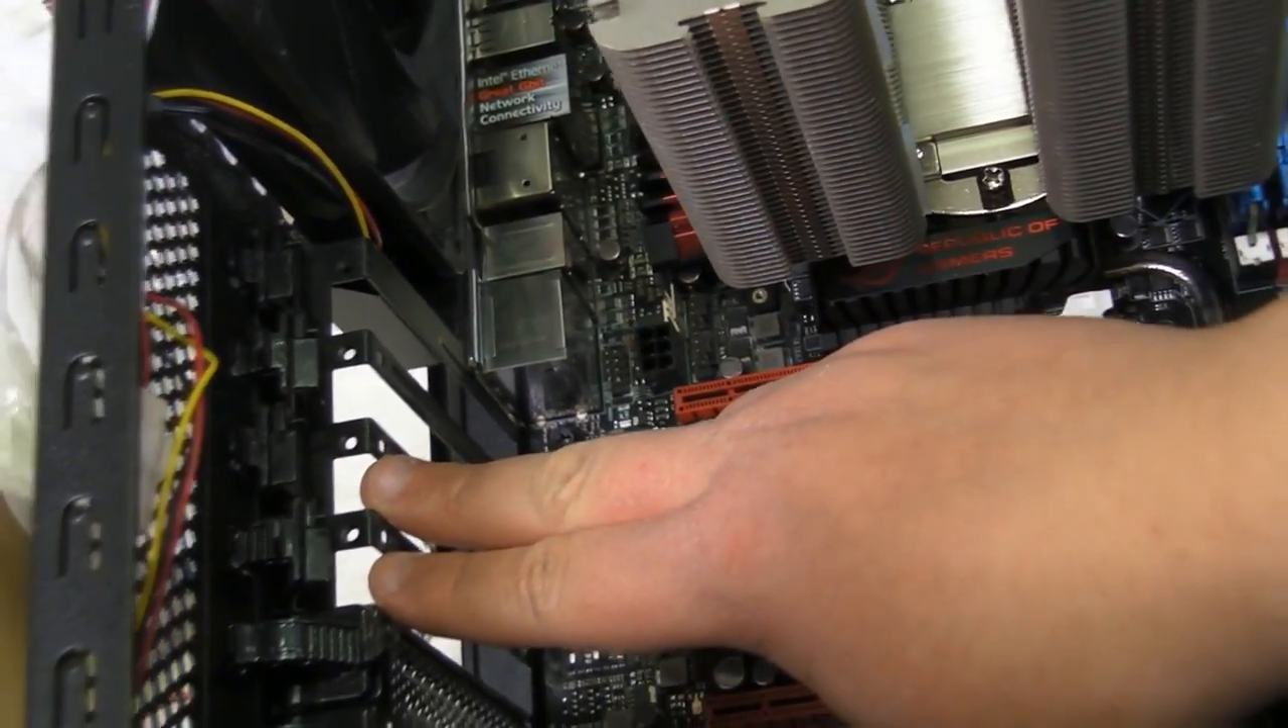So as you can see, we just took out two of these back slots right here.